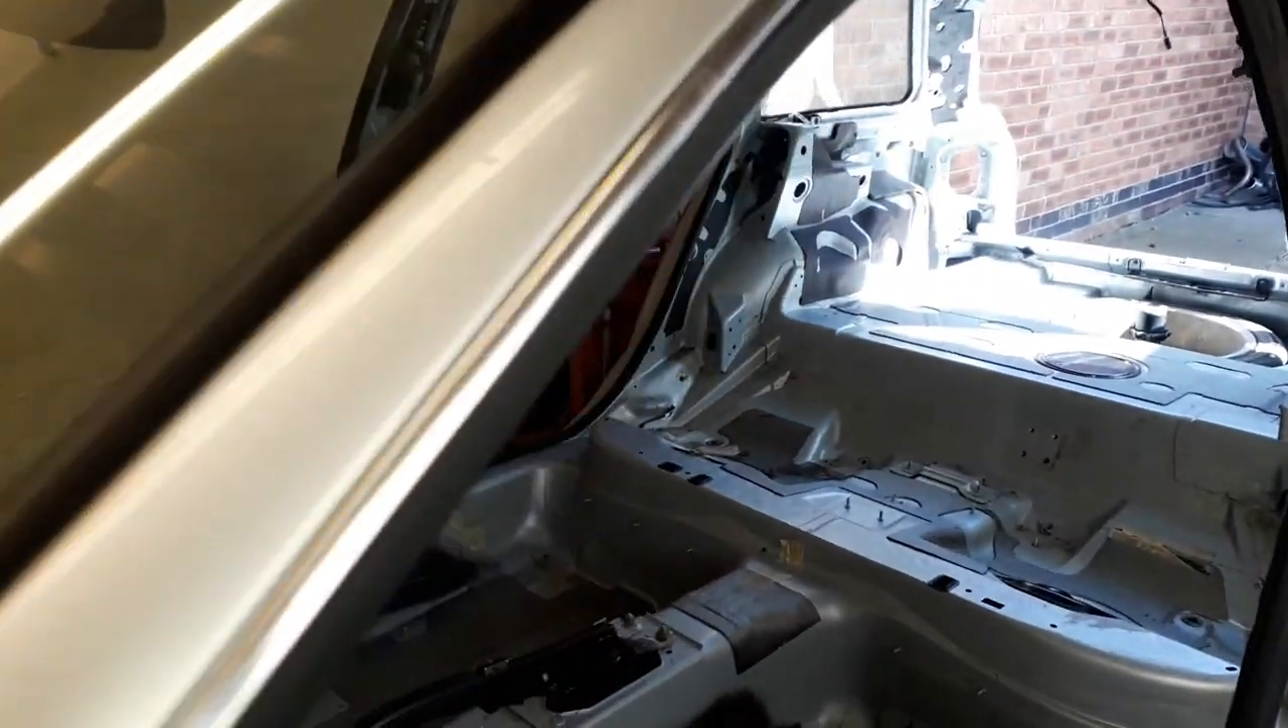Now all the wiring loom has been removed looking quite clean in there no wiring left.